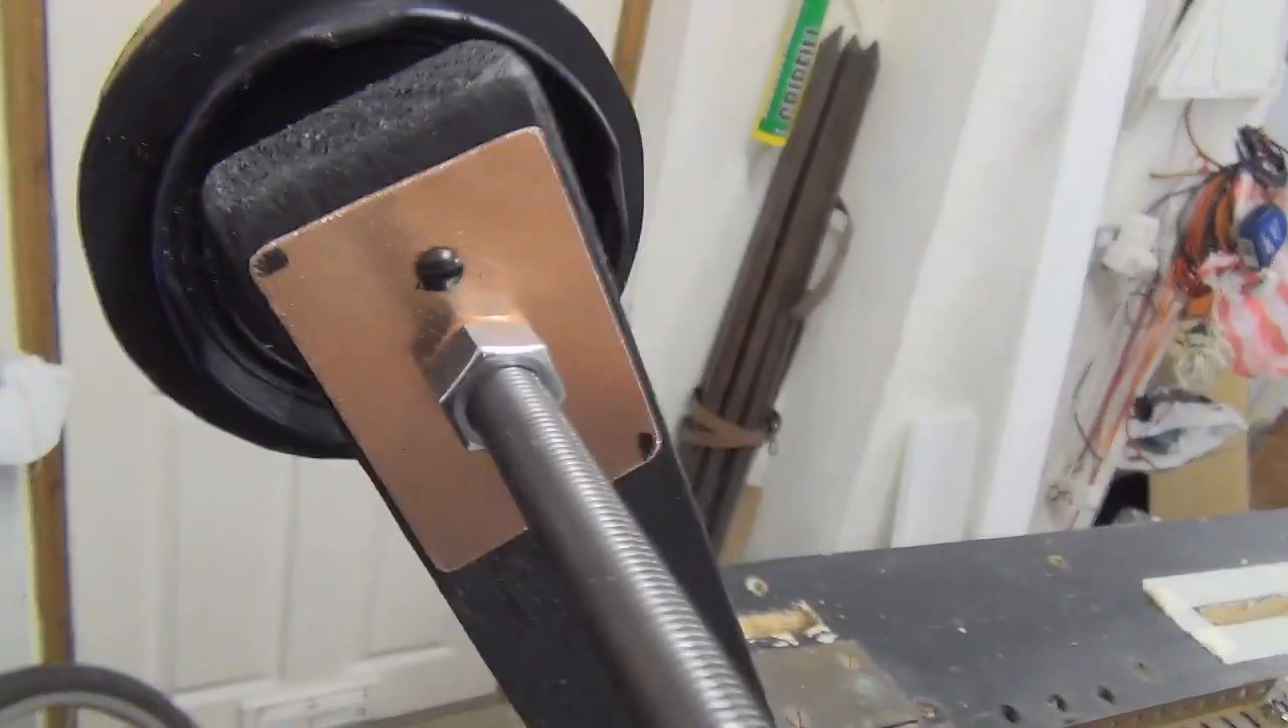I've now fitted a plate, which is actually a bearing plate really, to this take up, because this spindle has to turn in the take up arm.